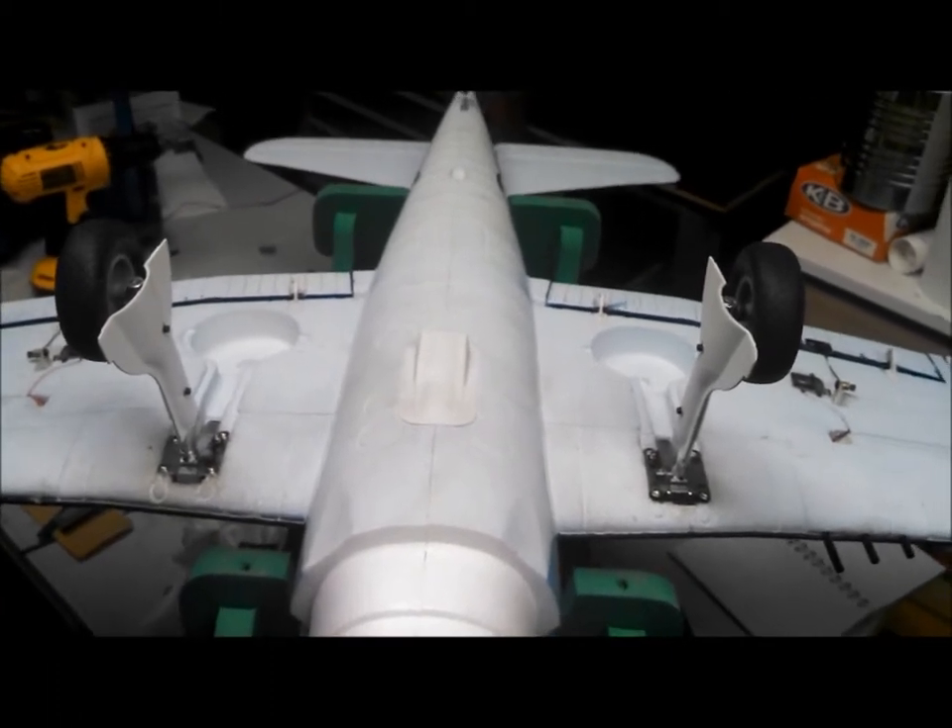Okay so I've completed the, uh, final installation of the RC Lander all metal hundred degree rotating retracts.